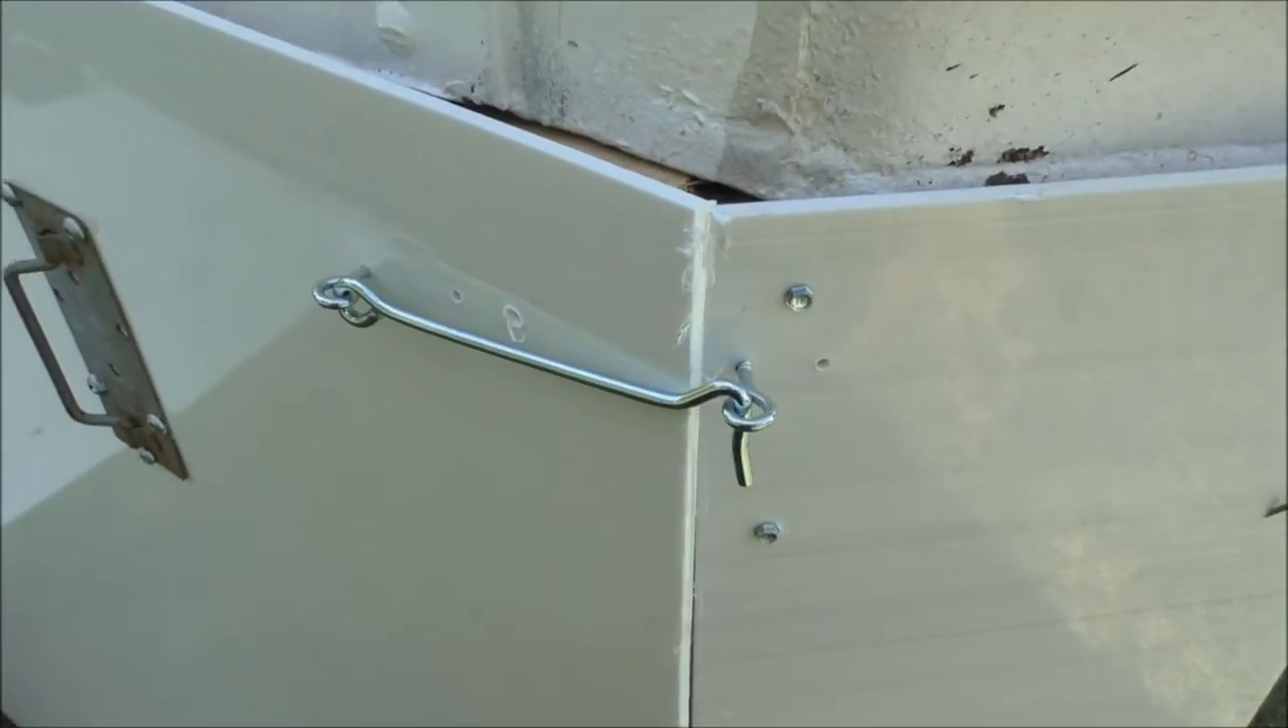All righty guys we got the latches on and I got the handle on and it works pretty neat.